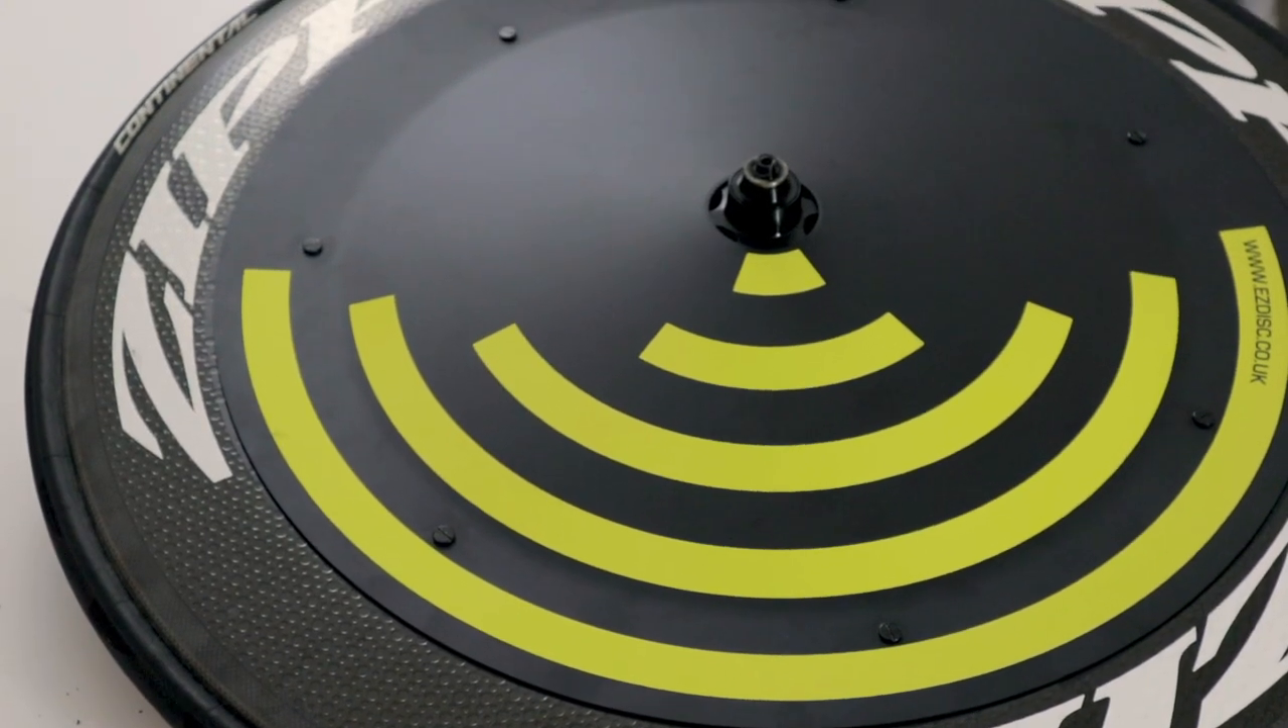So that's all of the binding screws in place and the easy disc is installed.